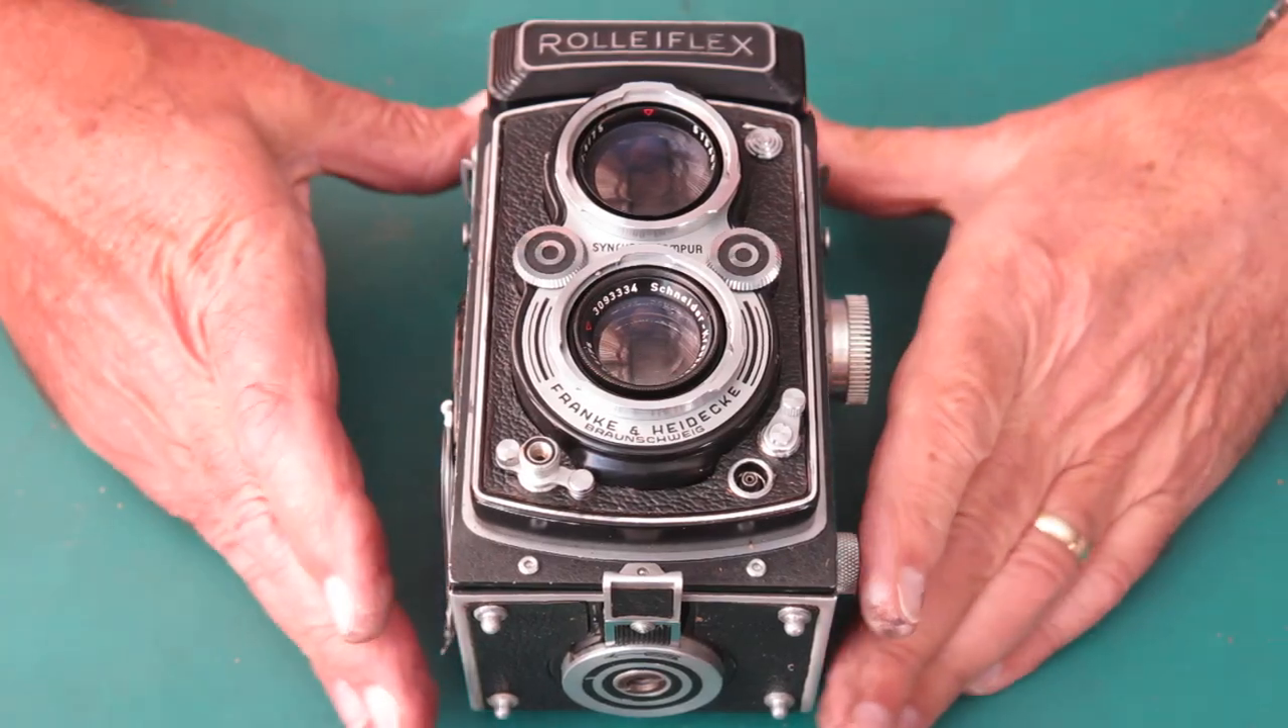Well I did get the leather back on the front.